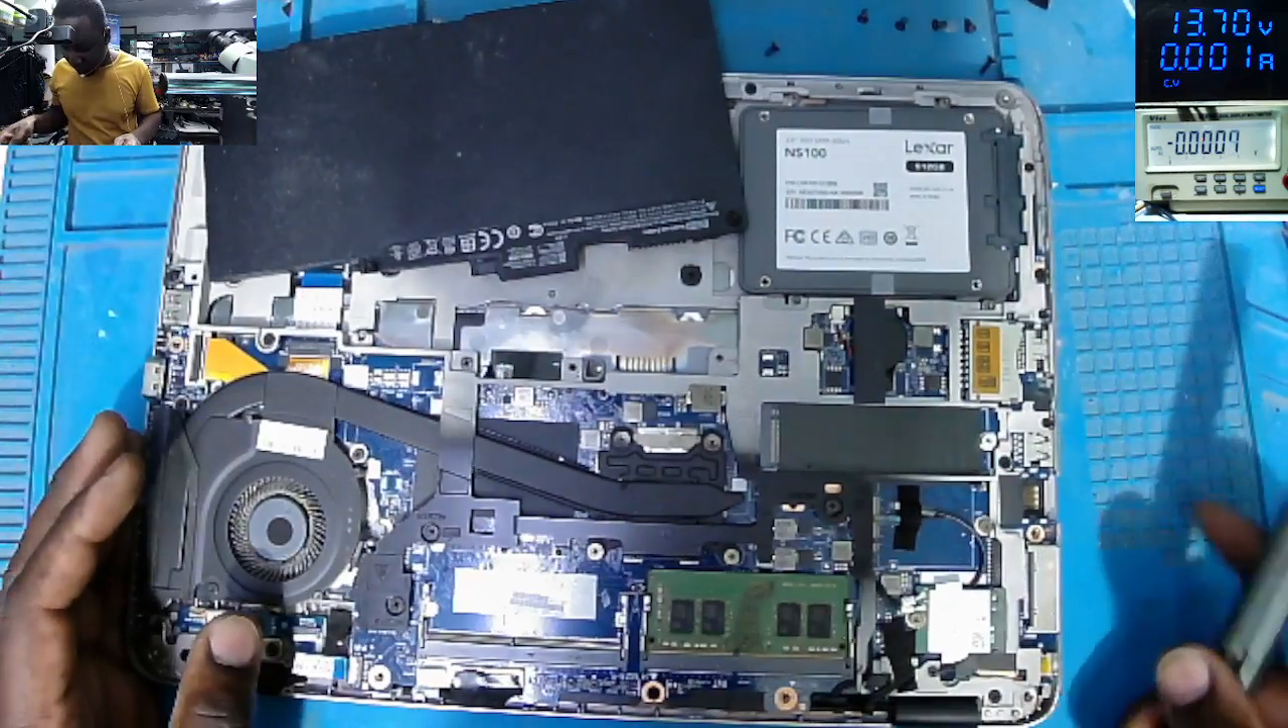Let's take out the battery the battery is out.